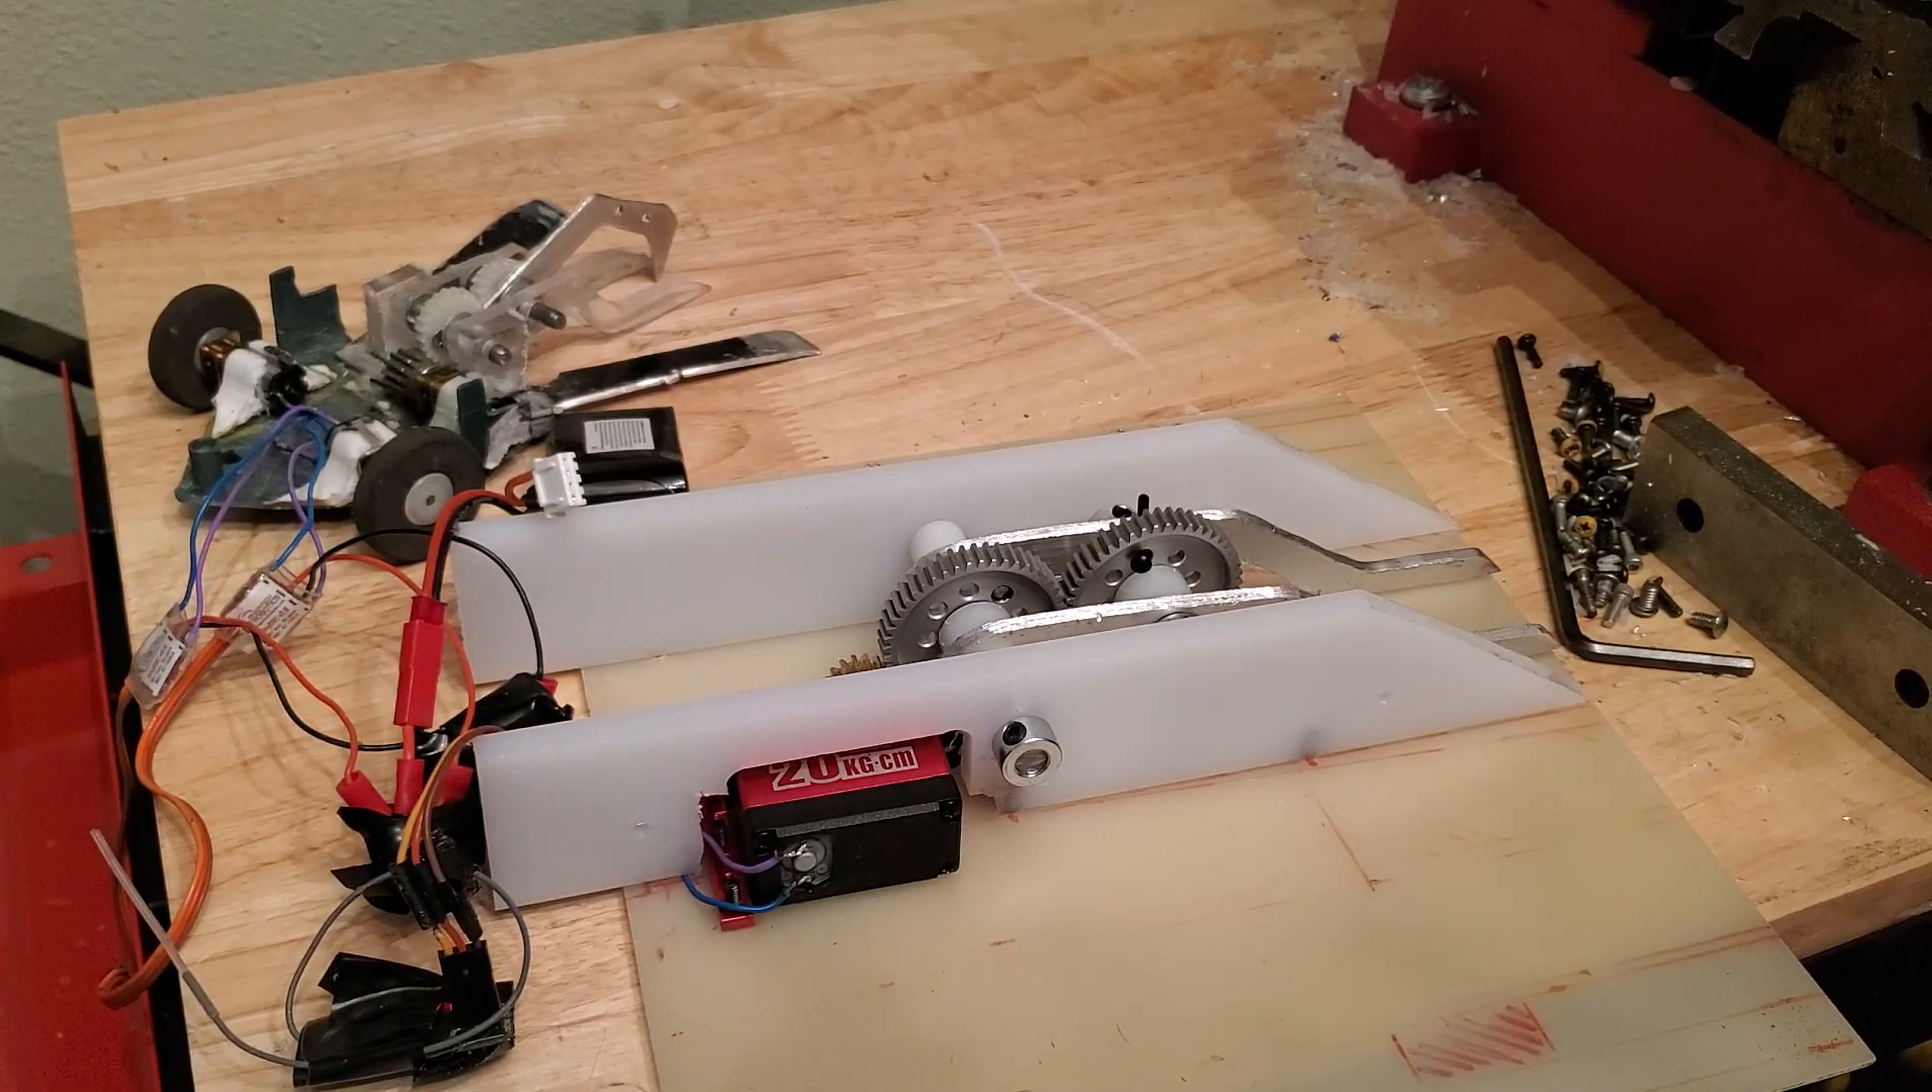I mean, the gears and the lifting arm is all together. I don't have the claw yet, and I don't have the real electronics.